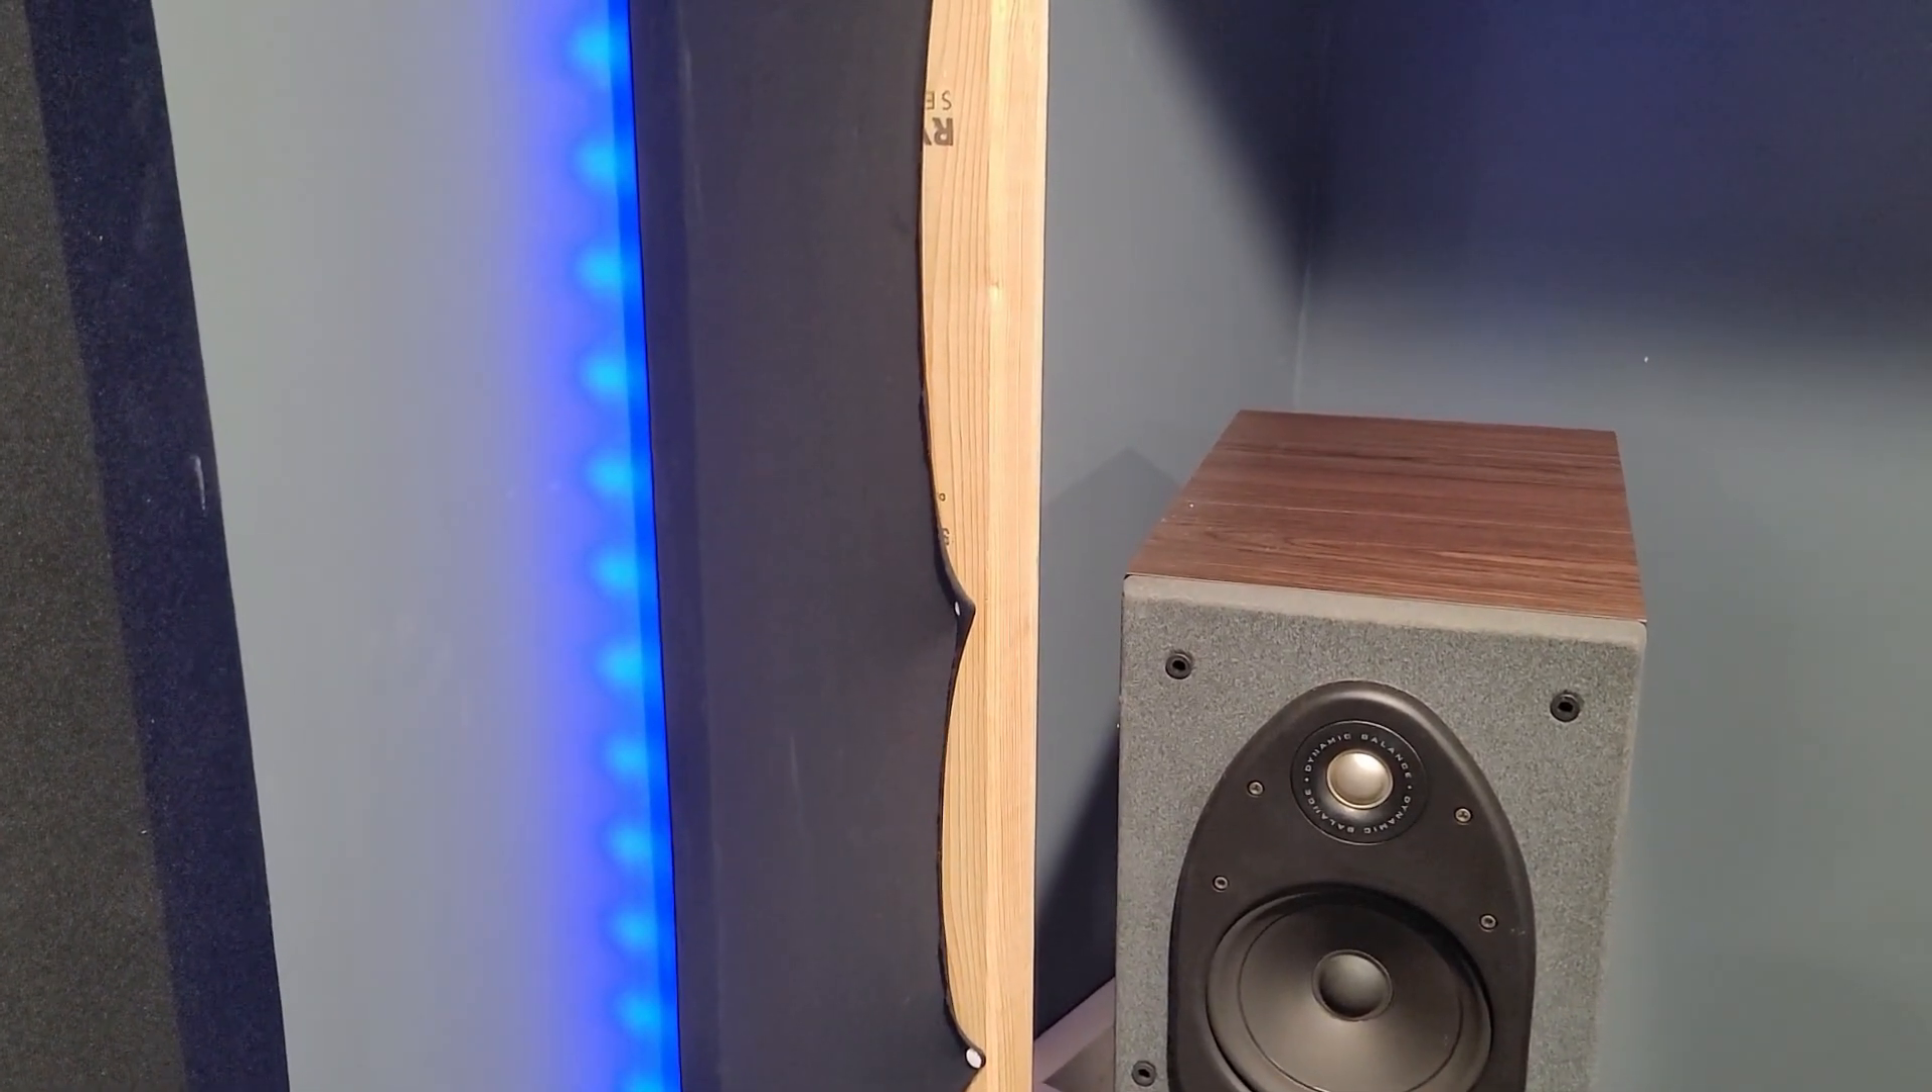The thumbtacks caused it to curve like that so I did not have enough material to wrap it all the way around the back.